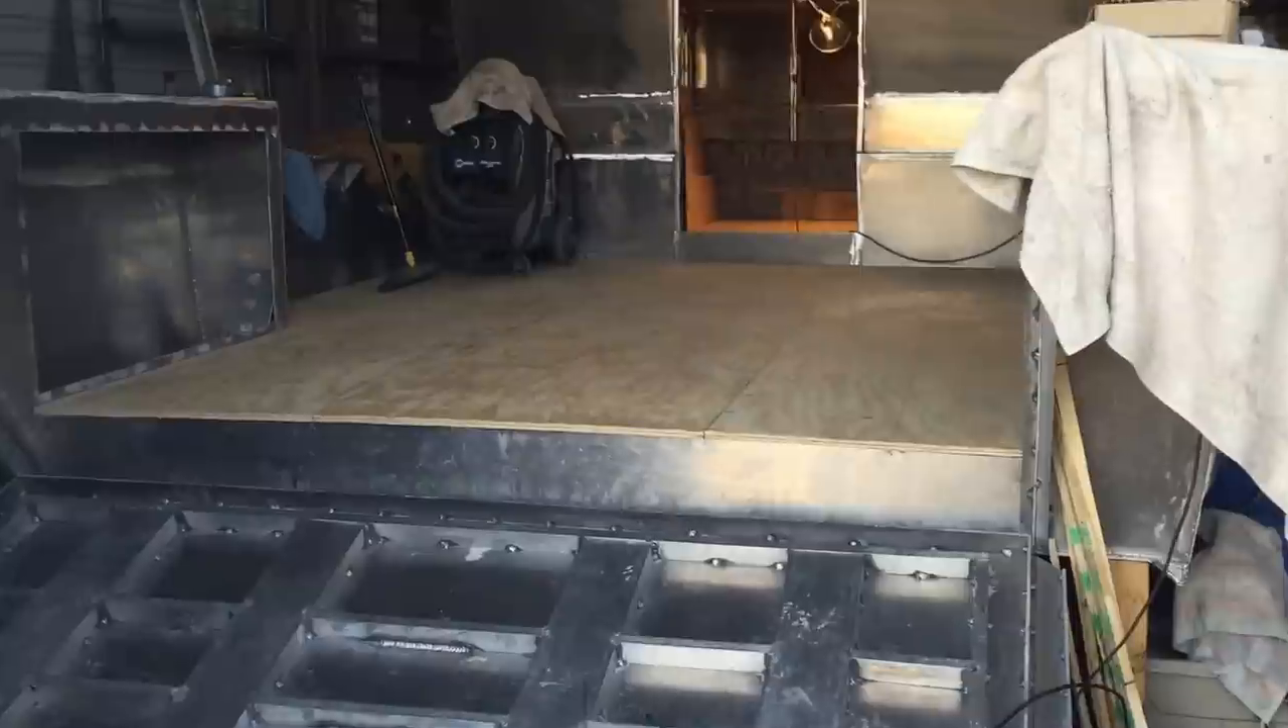So Got the boat all cleaned up down underneath the floorboard and laid down this plywood.